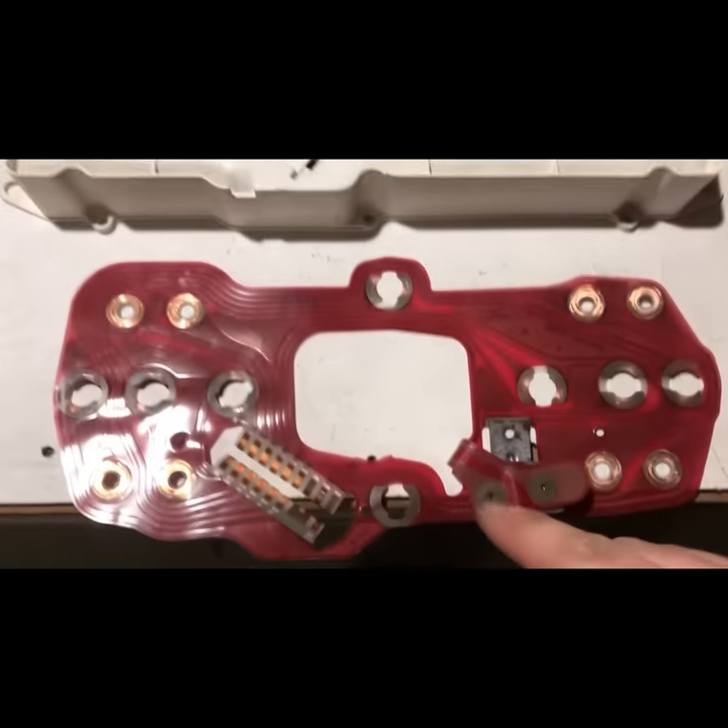Um, I took the Econoline, um, printed circuit board off.